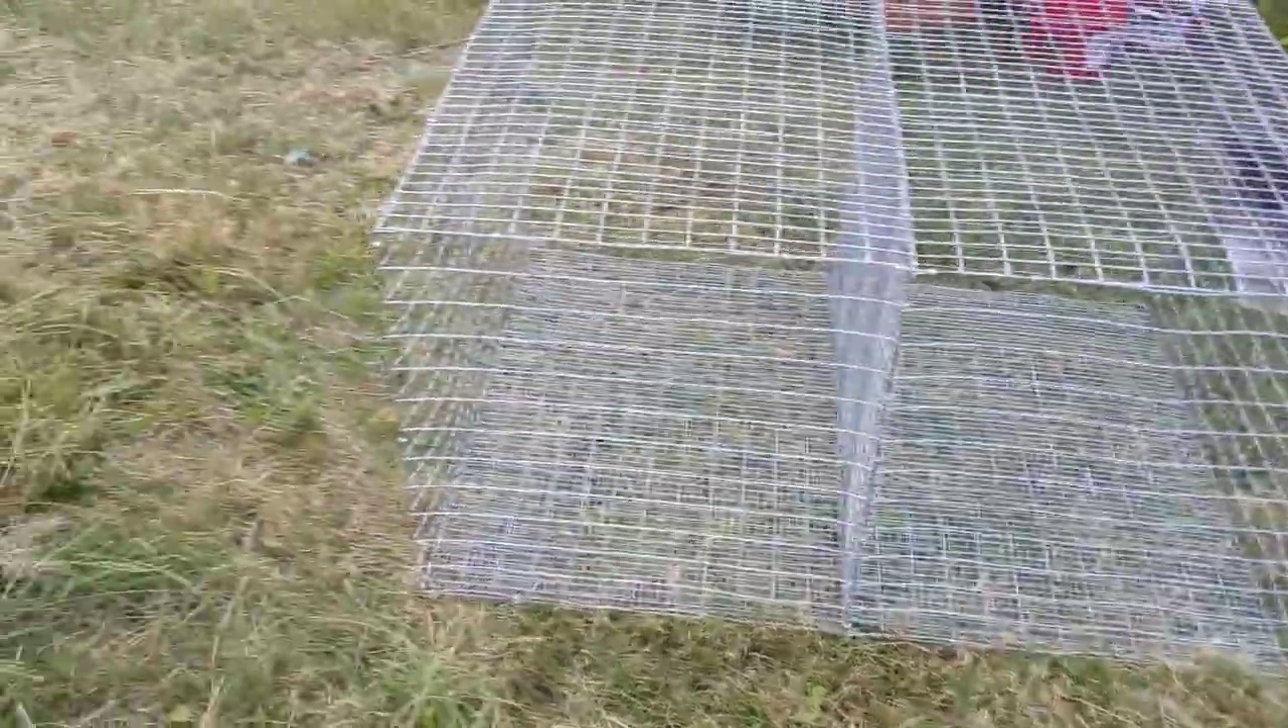All that's left to do now is cut some front doors in and then put some legs on.